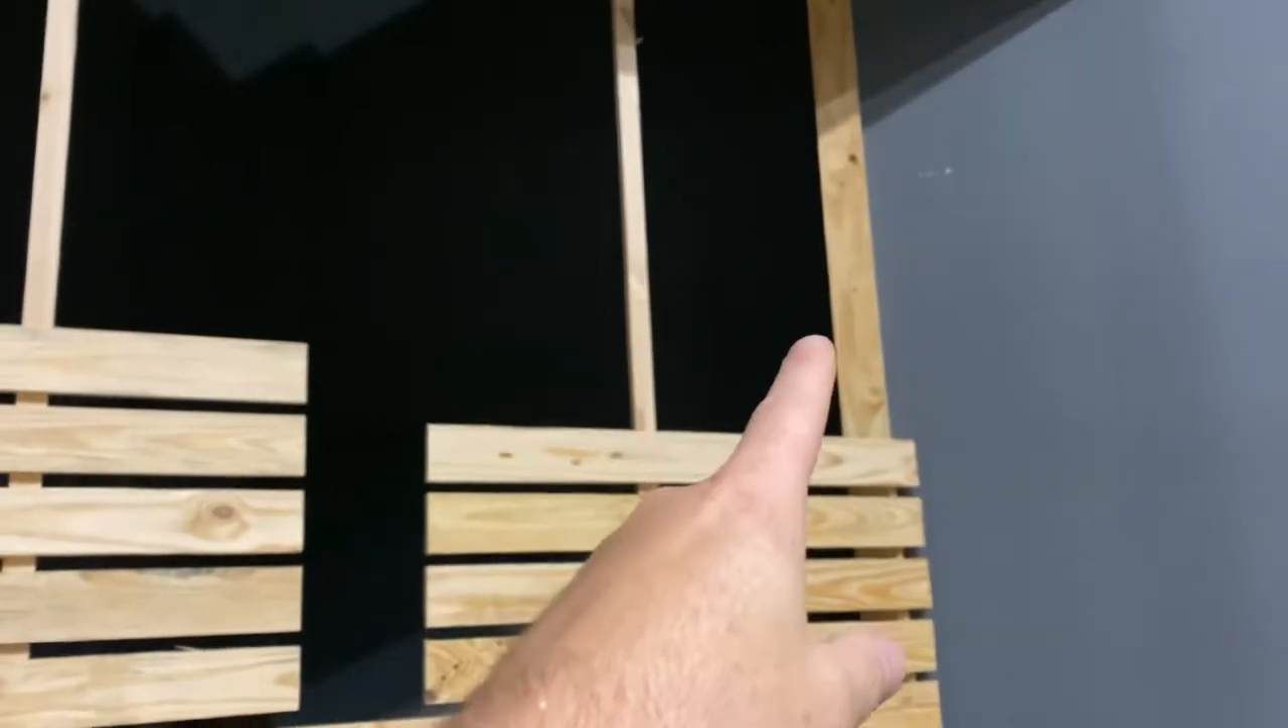We've built a frame studded up on both sides and then we've put these one by two strips in there just so so they're not so so it's not so gawky.